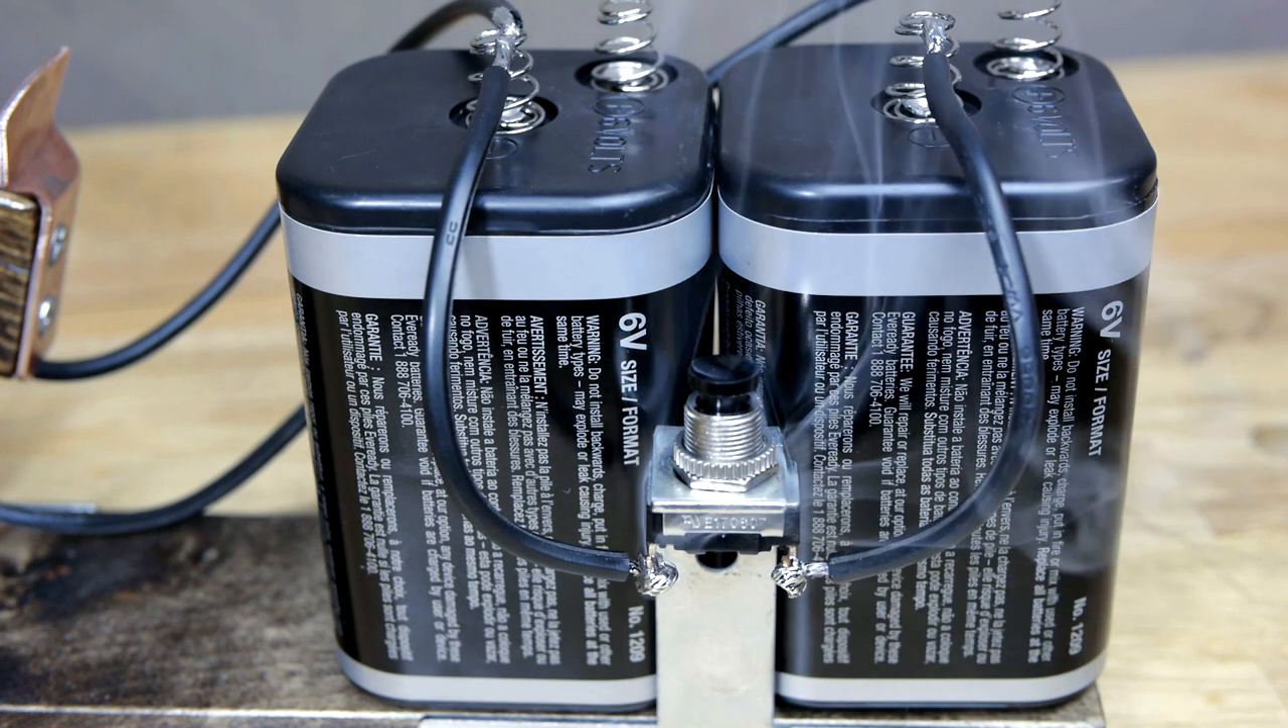Now the open terminals on each battery are wired to either side of the firing switch so that the circuit between them will be closed when the button is pressed.